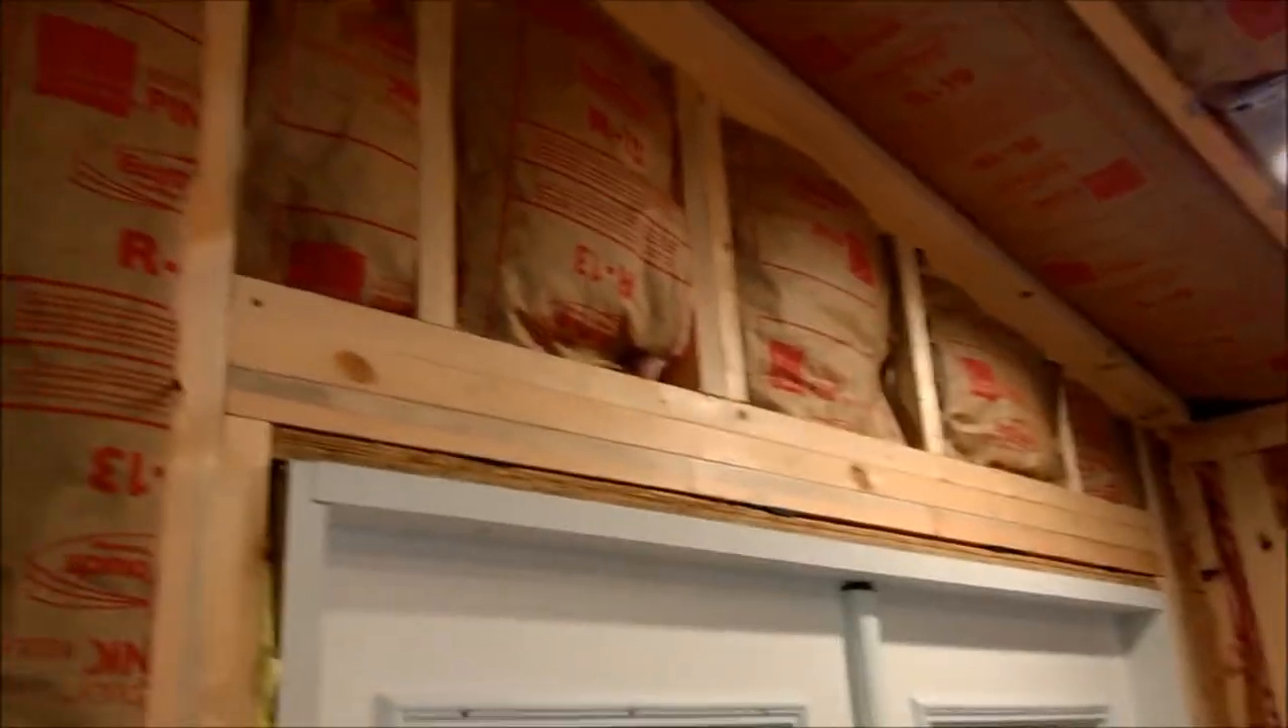You can see I've got the insulation installed at least most of it.